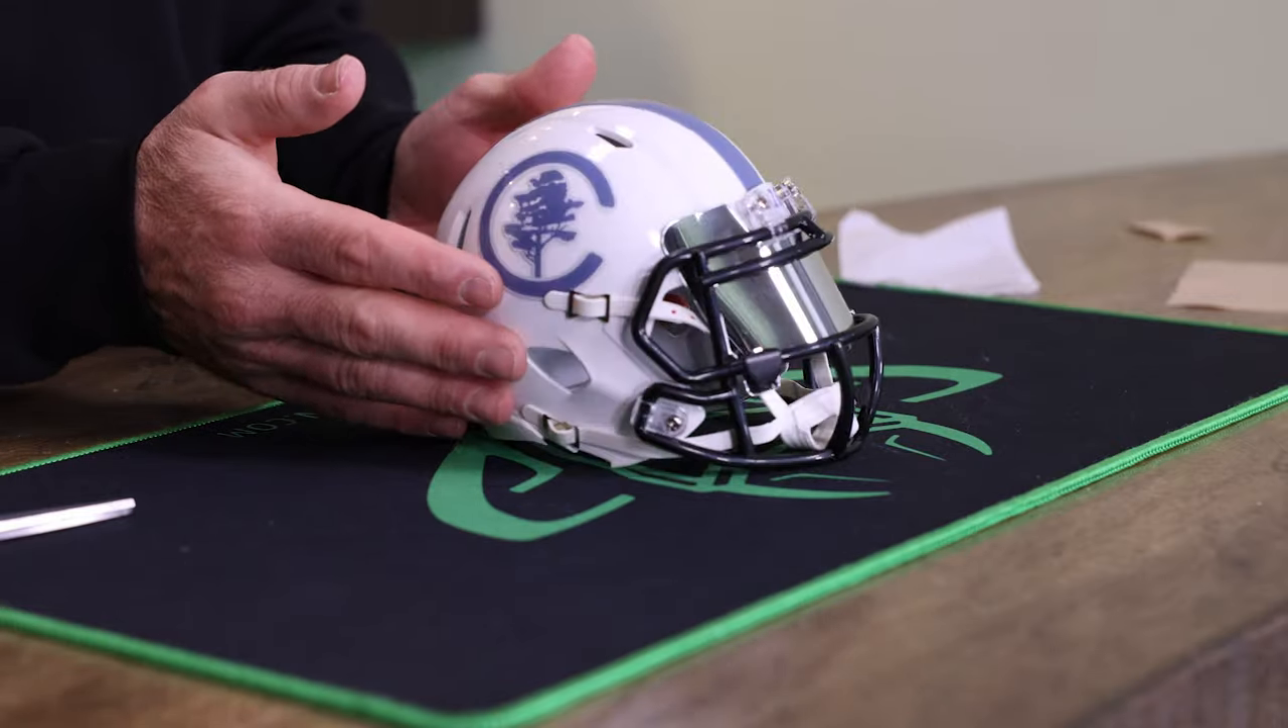Now you have a fully built mini helmet.